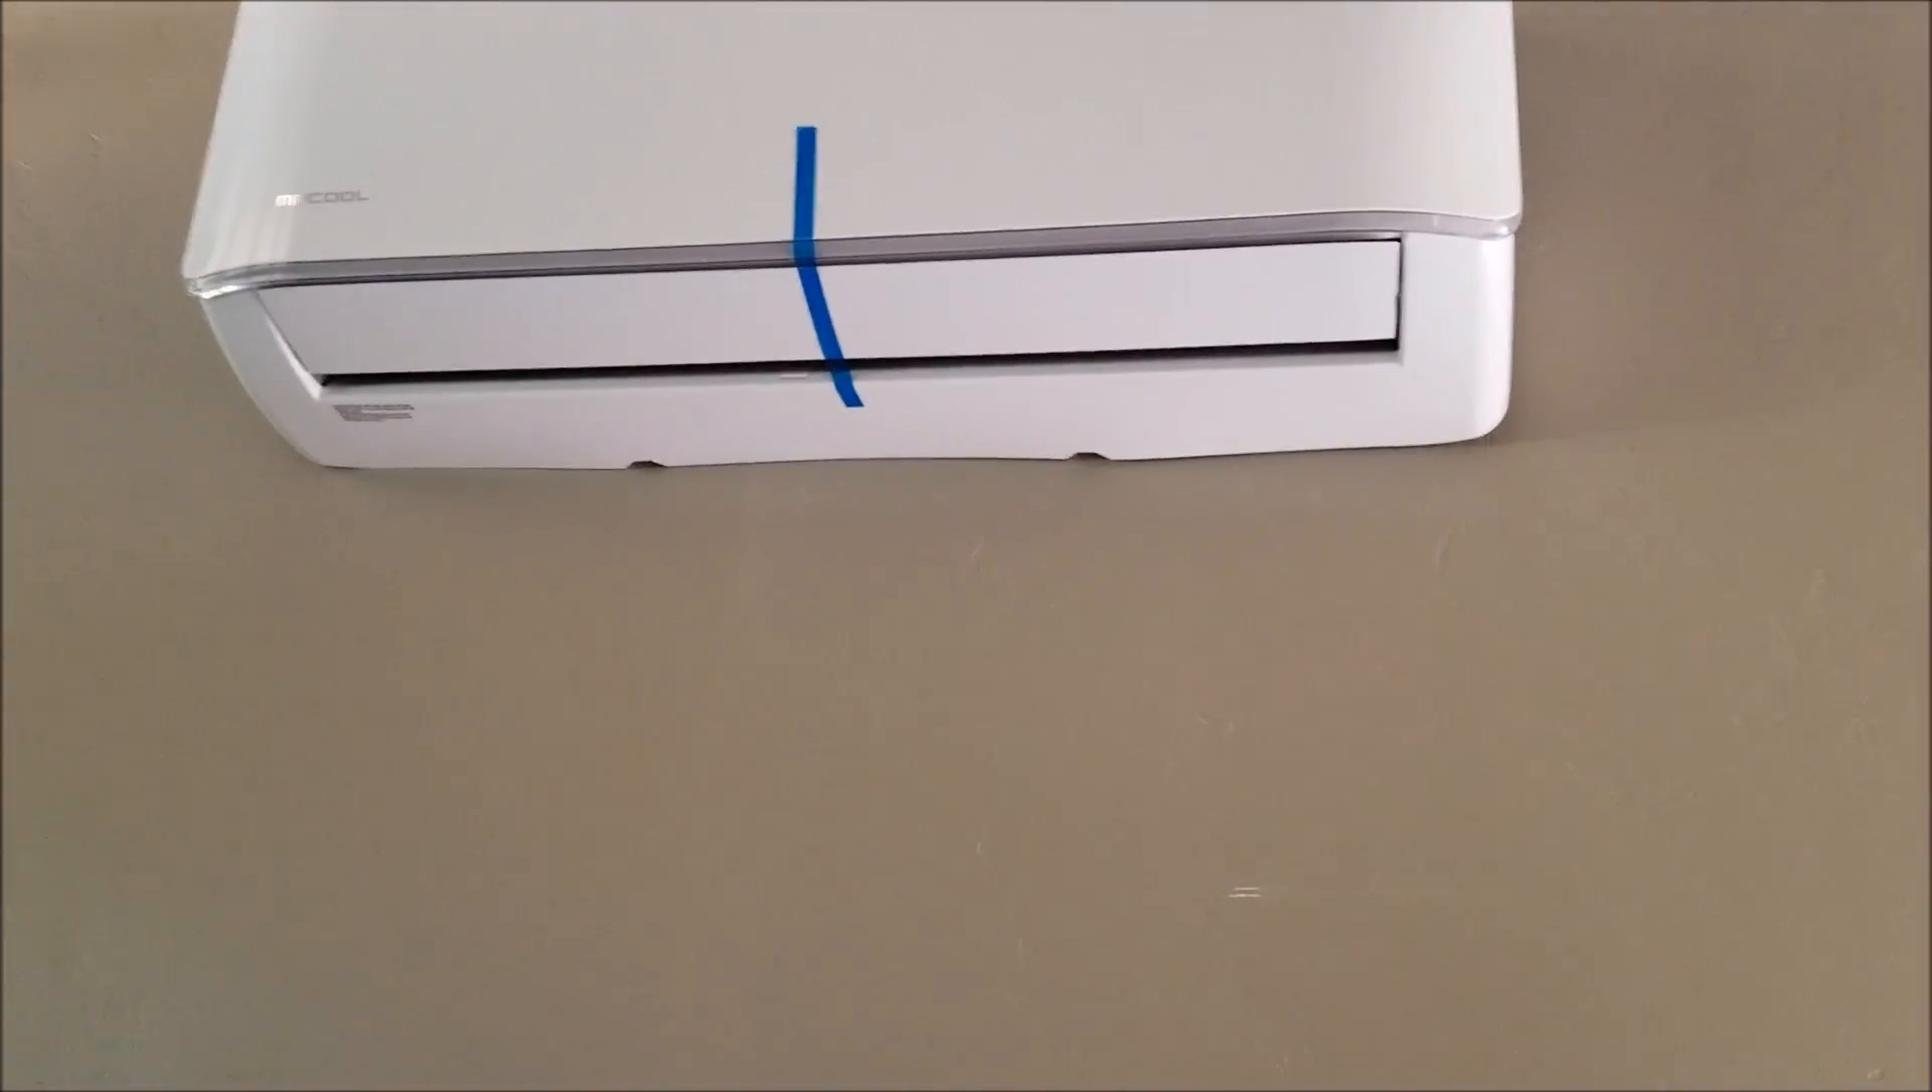So I finally got the inside unit mounted and it's not really heavy.